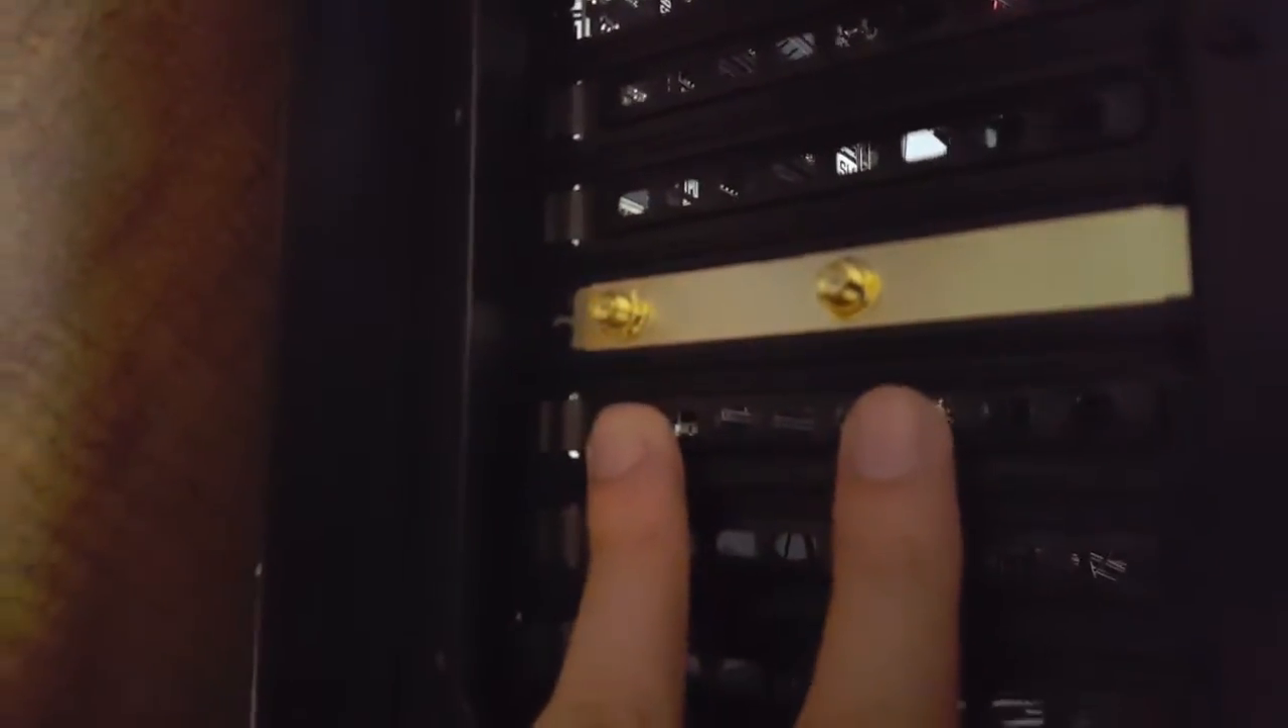Now that my wireless card is in place, I will attach the antennas at a later time.